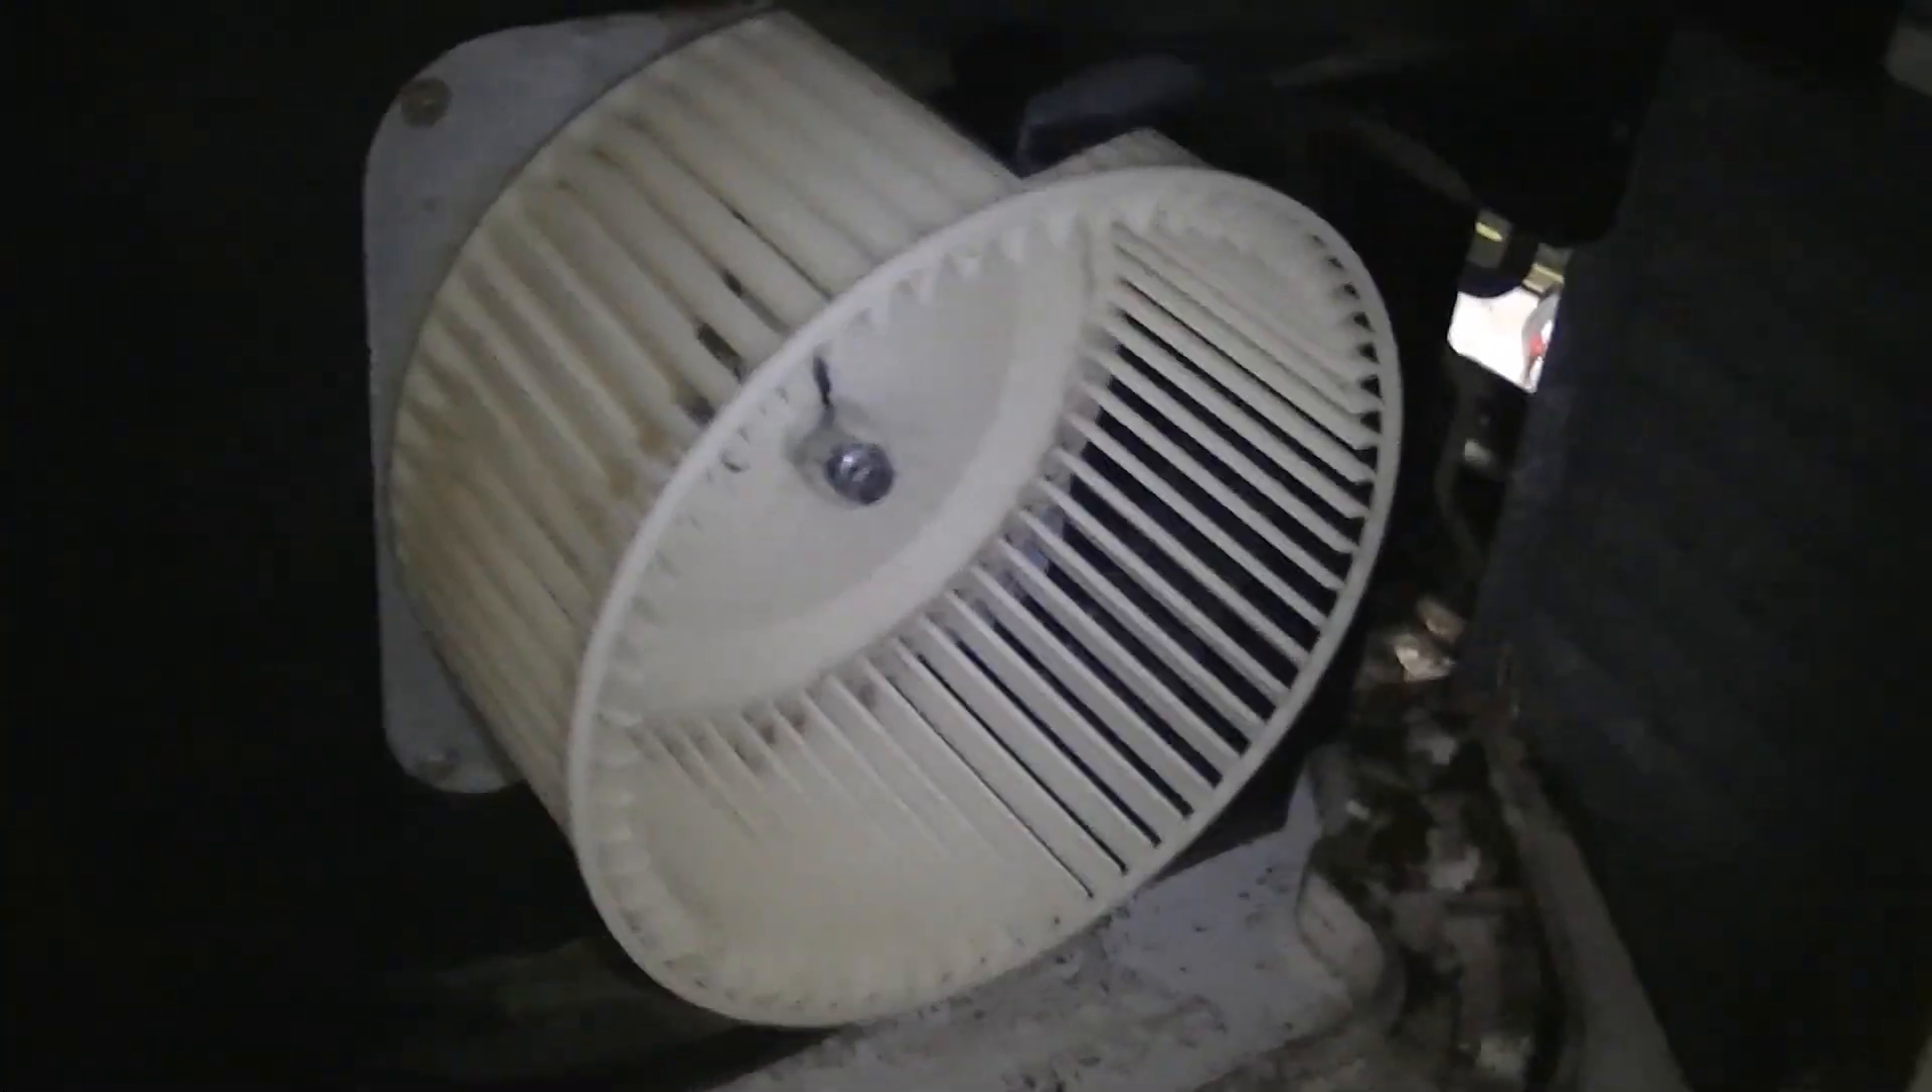And I've got the clean blower wheel on.